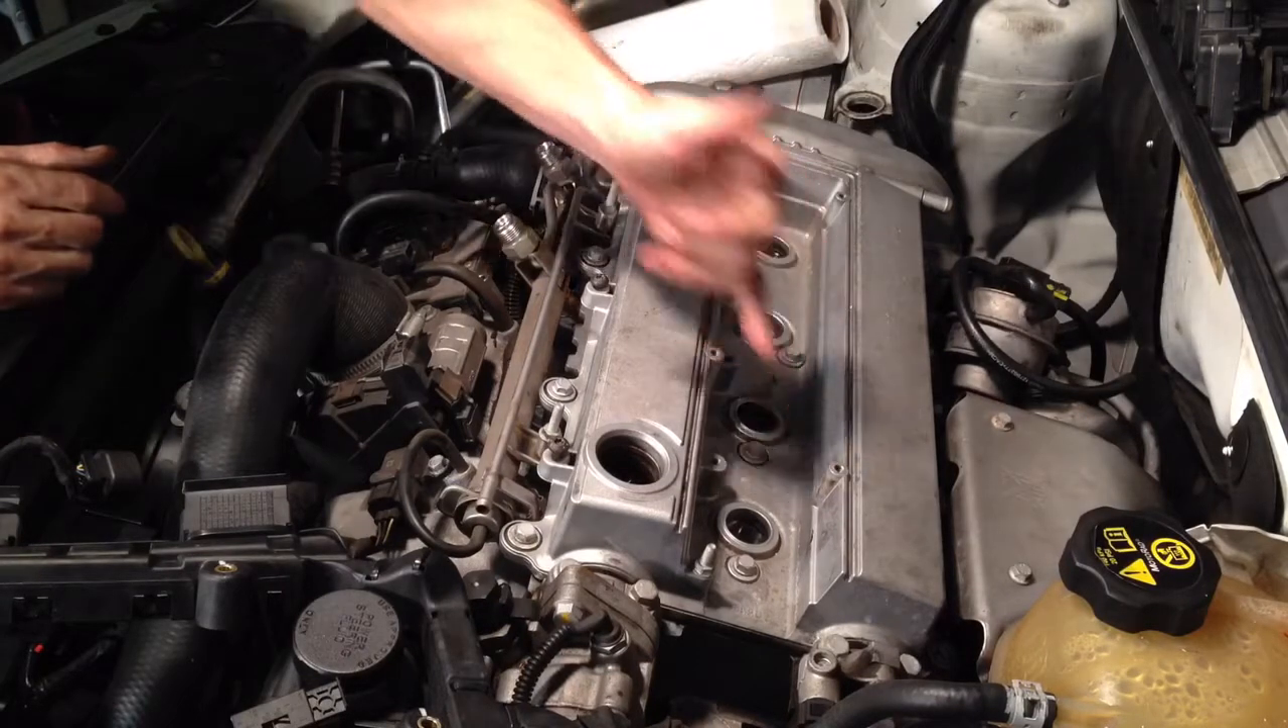All right guys we got the valve cover back in place.